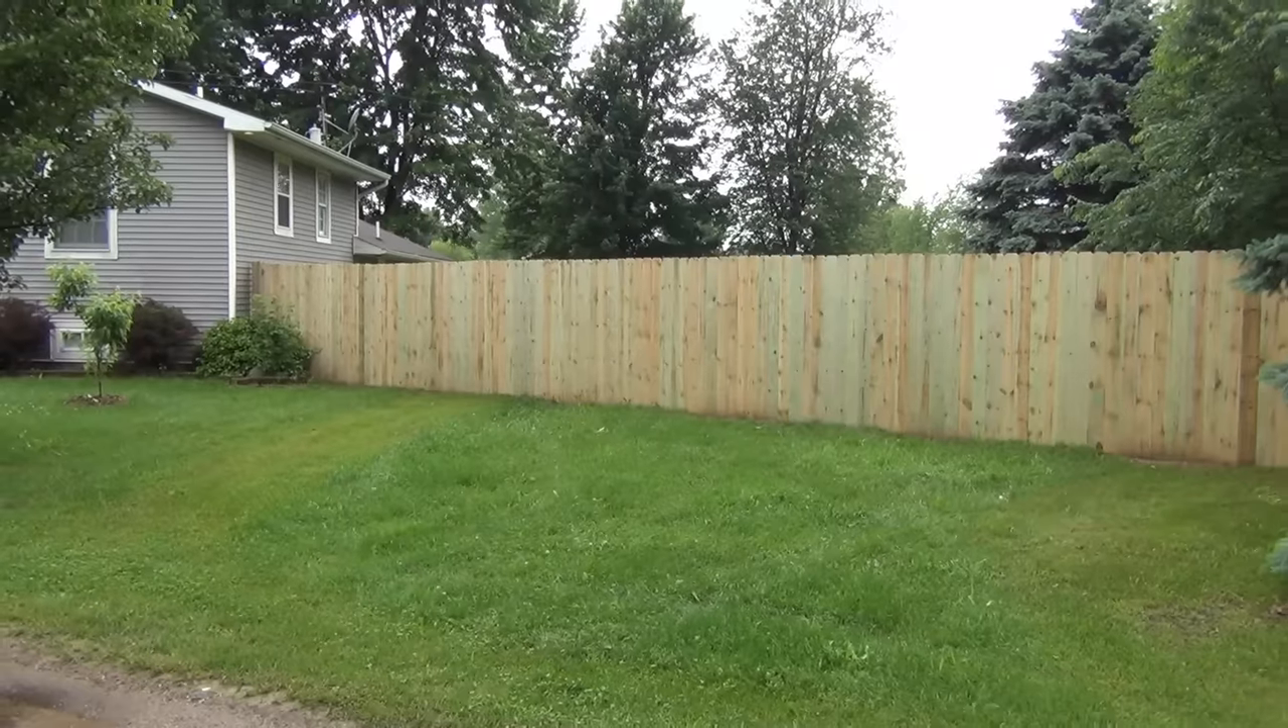There is the finished product nice six foot tall privacy fence right to the ground all the way across and blocks the whole view of the backyard now.